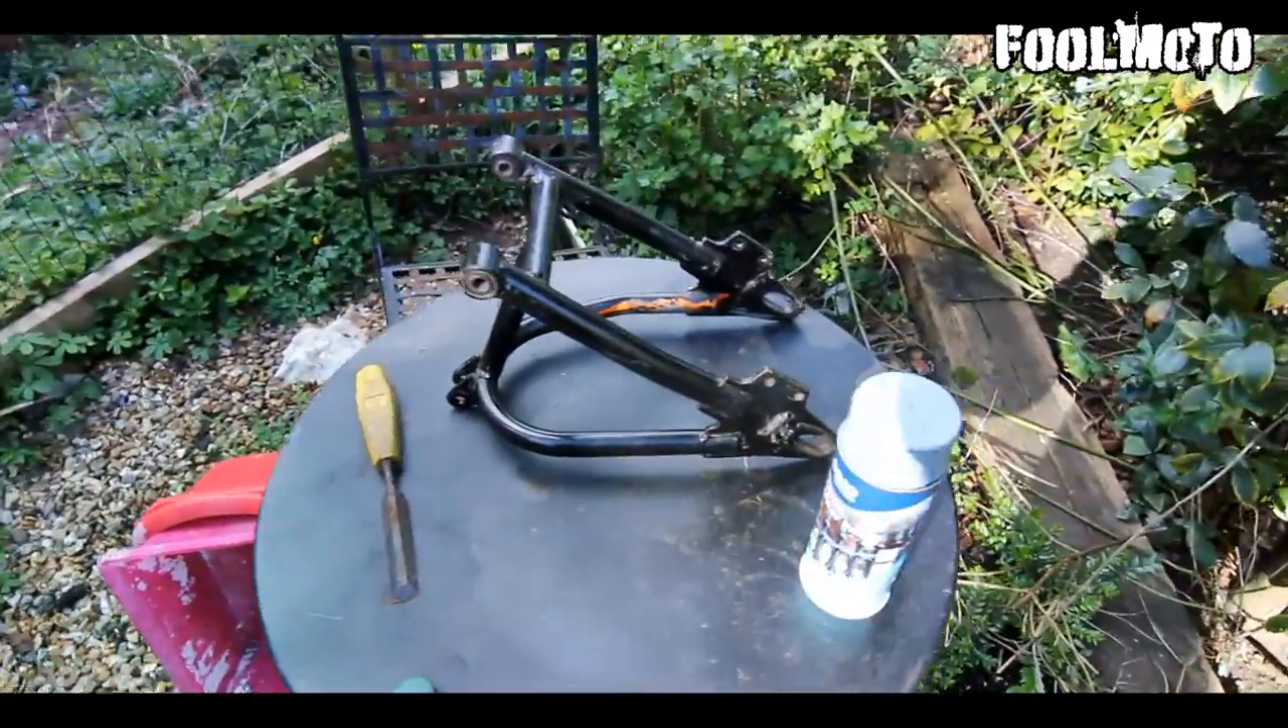Now I've taken the swing arm off.